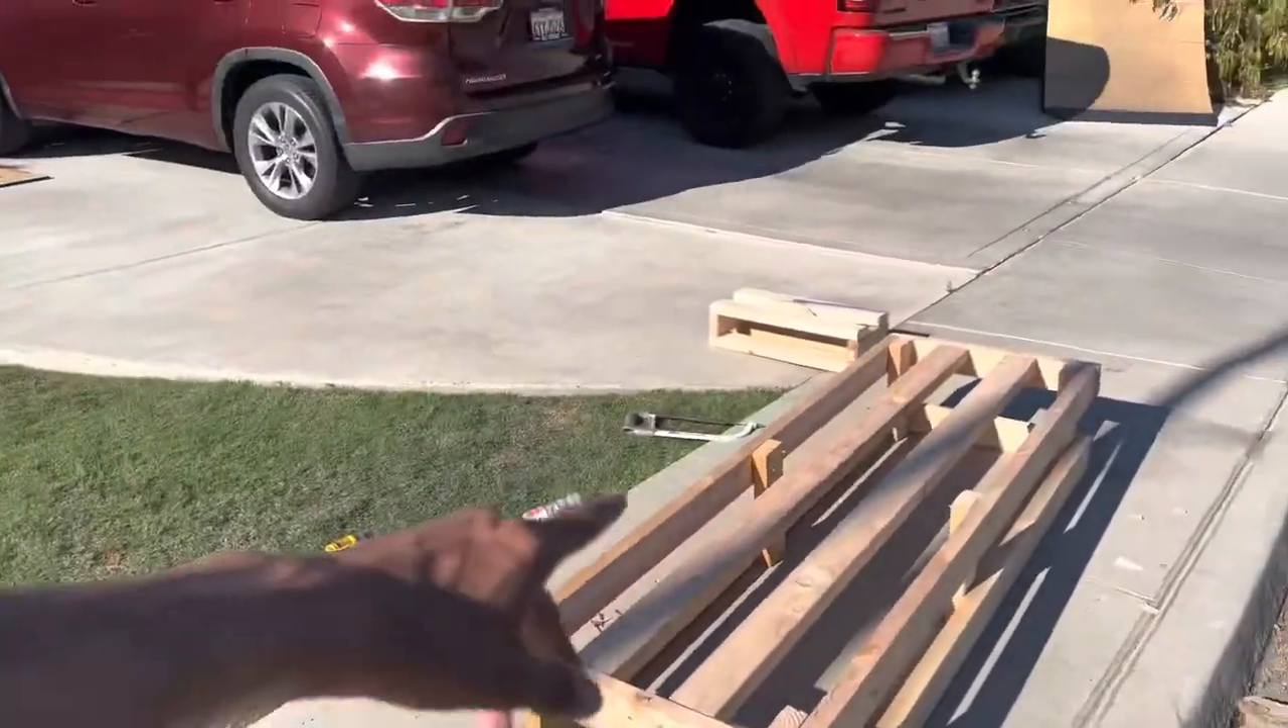We got the support beams in.